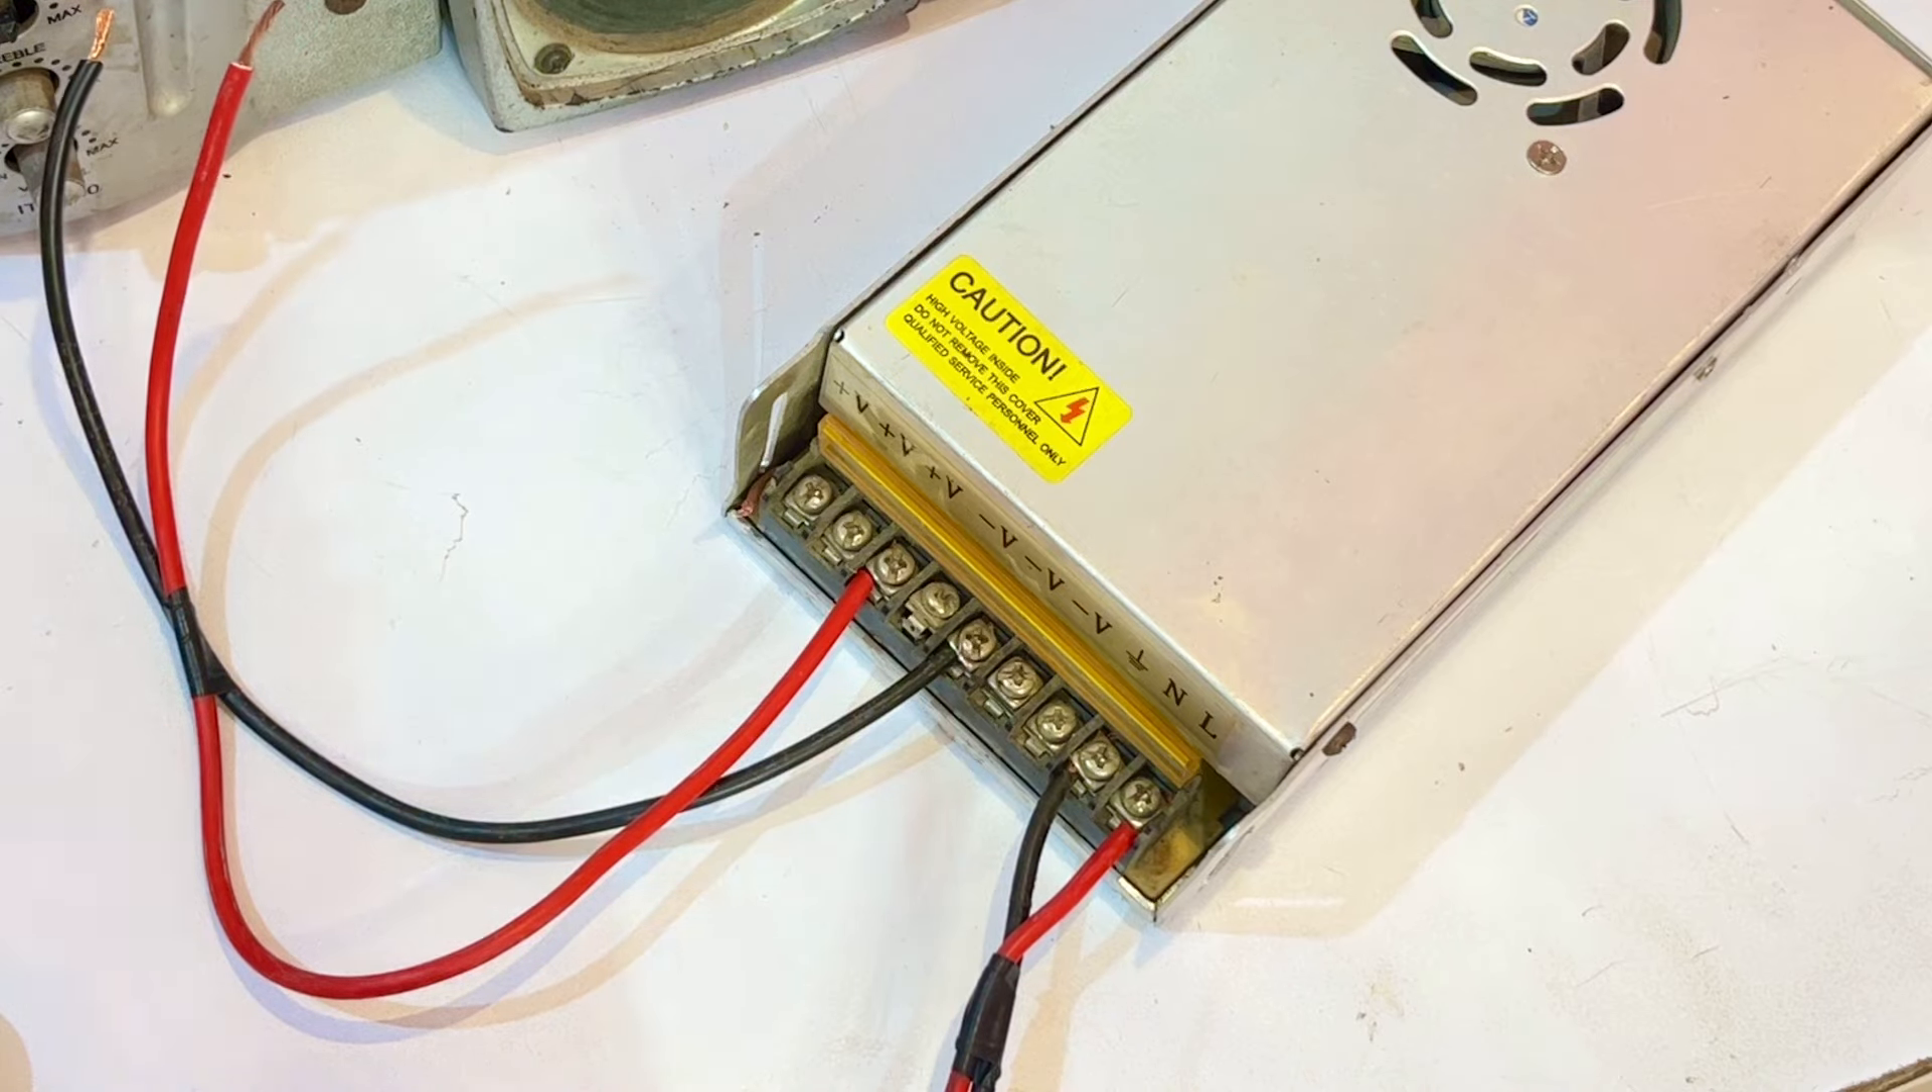तो power supply के connection अभी यहाँ पर हो चुके है।